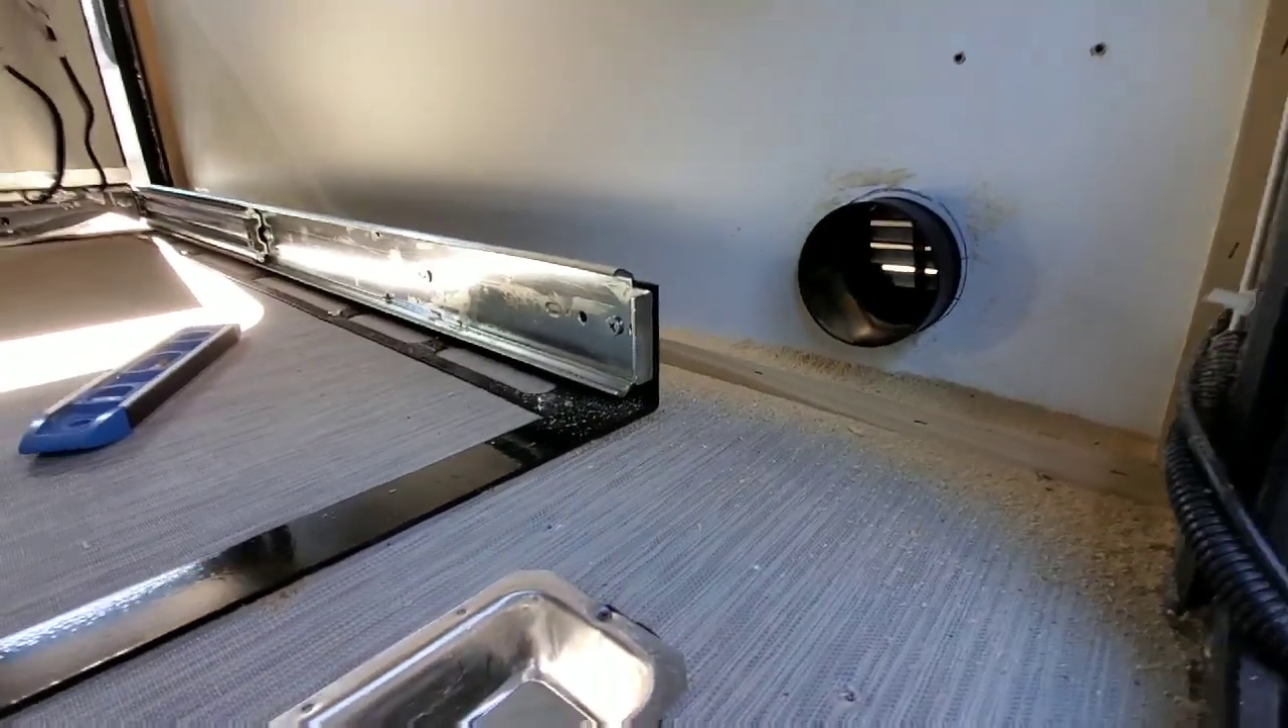There's the hole going into the trailer I put the vent that came with the system in there uh for now.